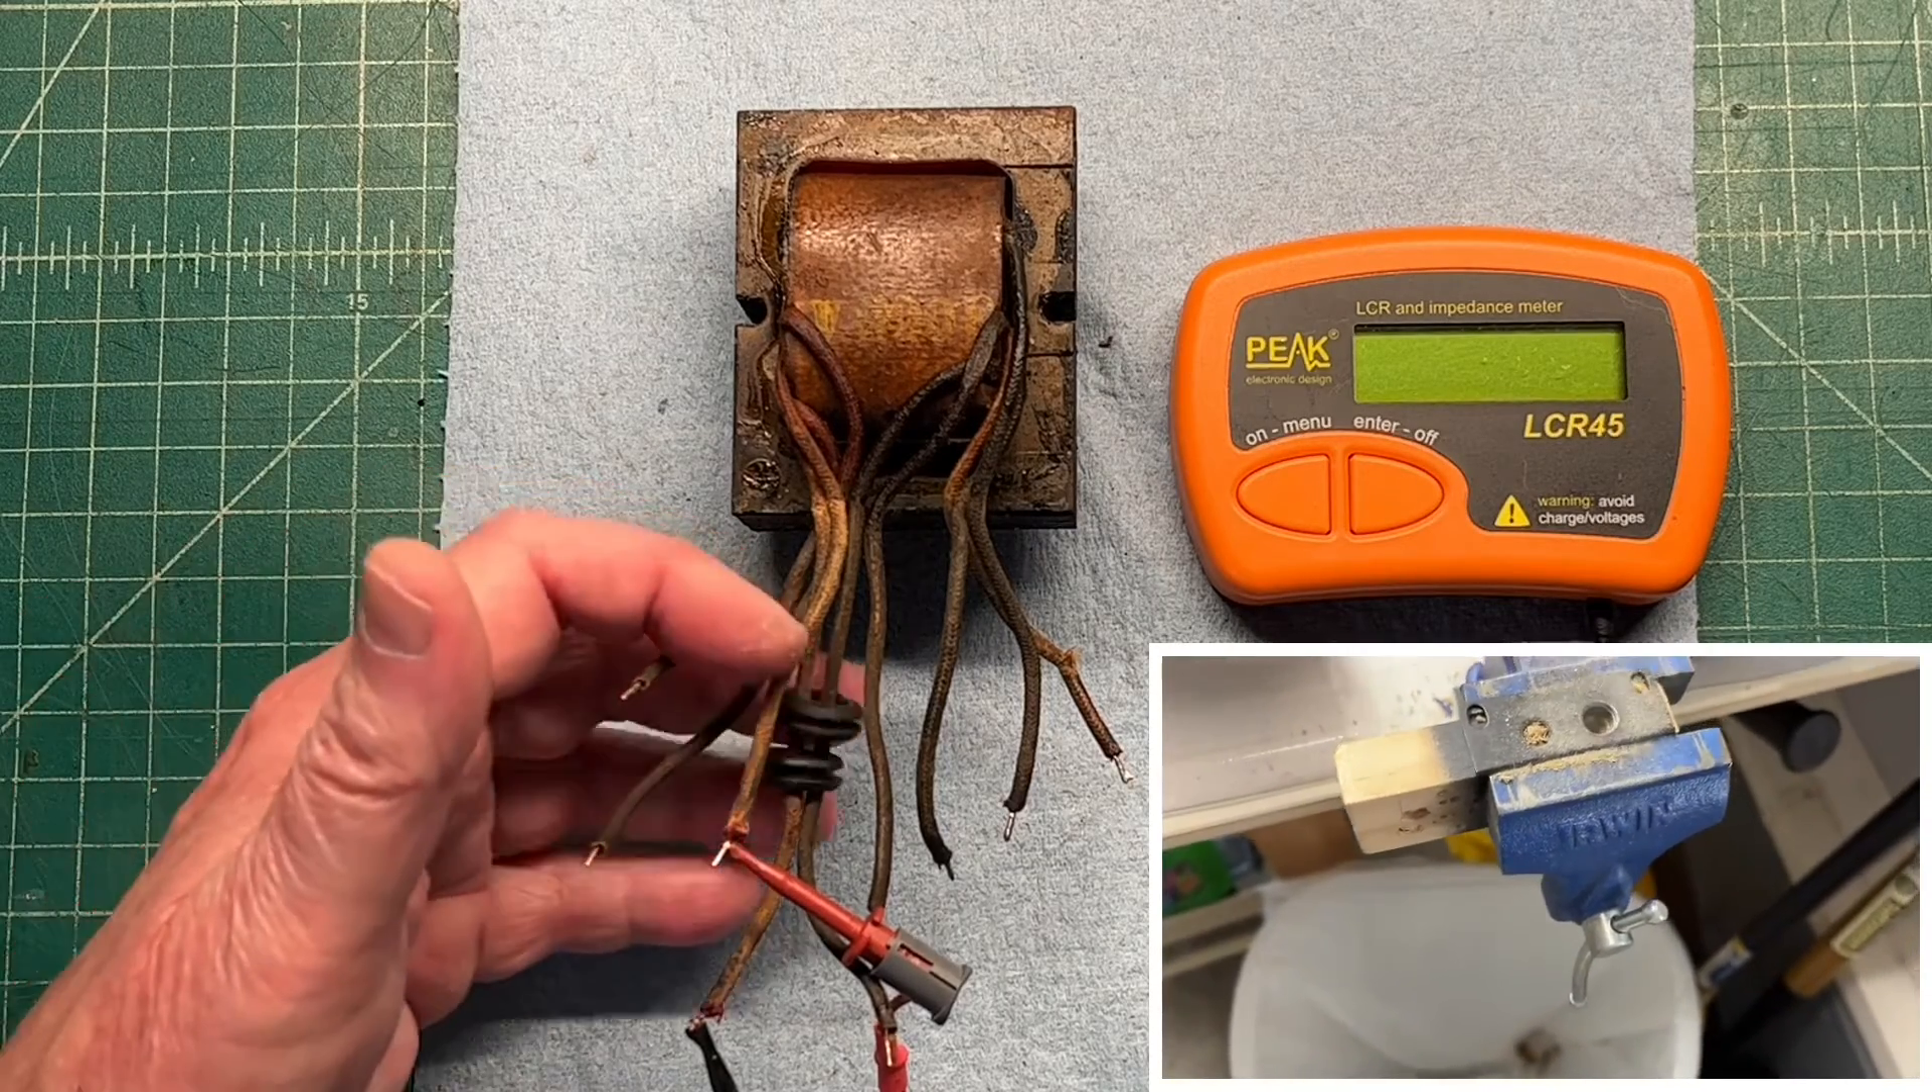You can see I've got a couple rubber grommets placed on here.